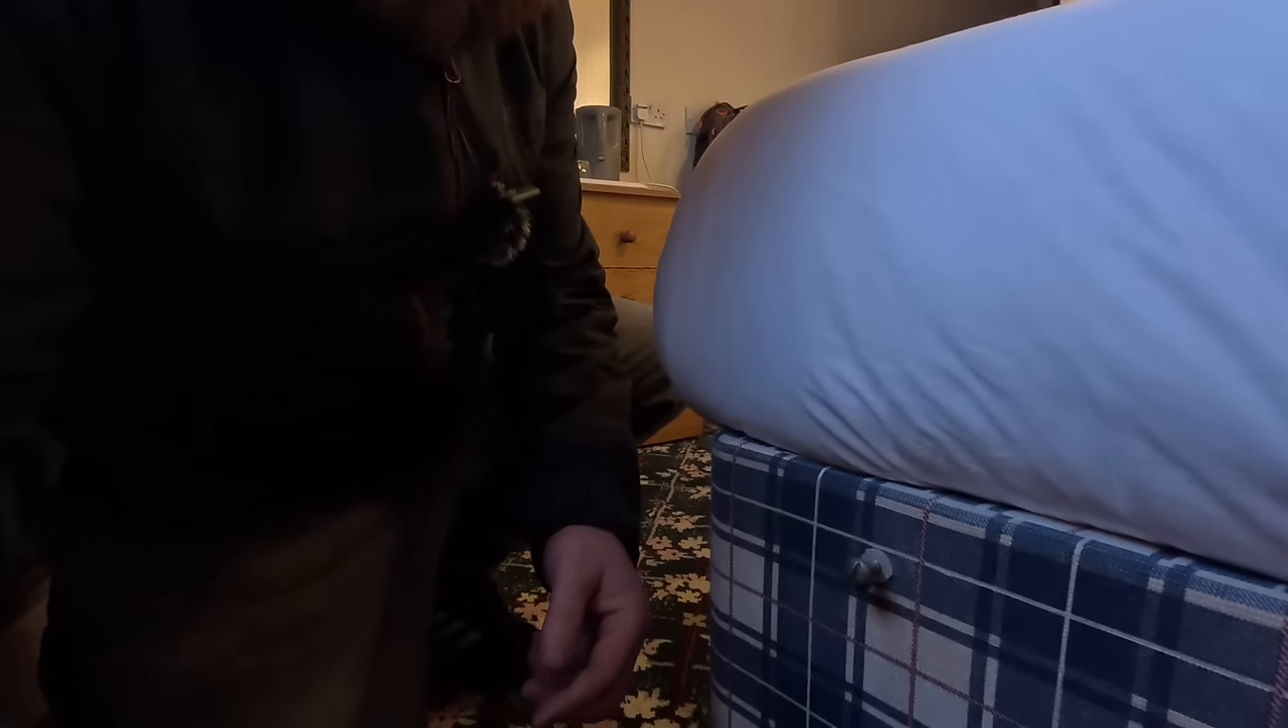See this sticking out of the bed here a big screw it's just sticking out.